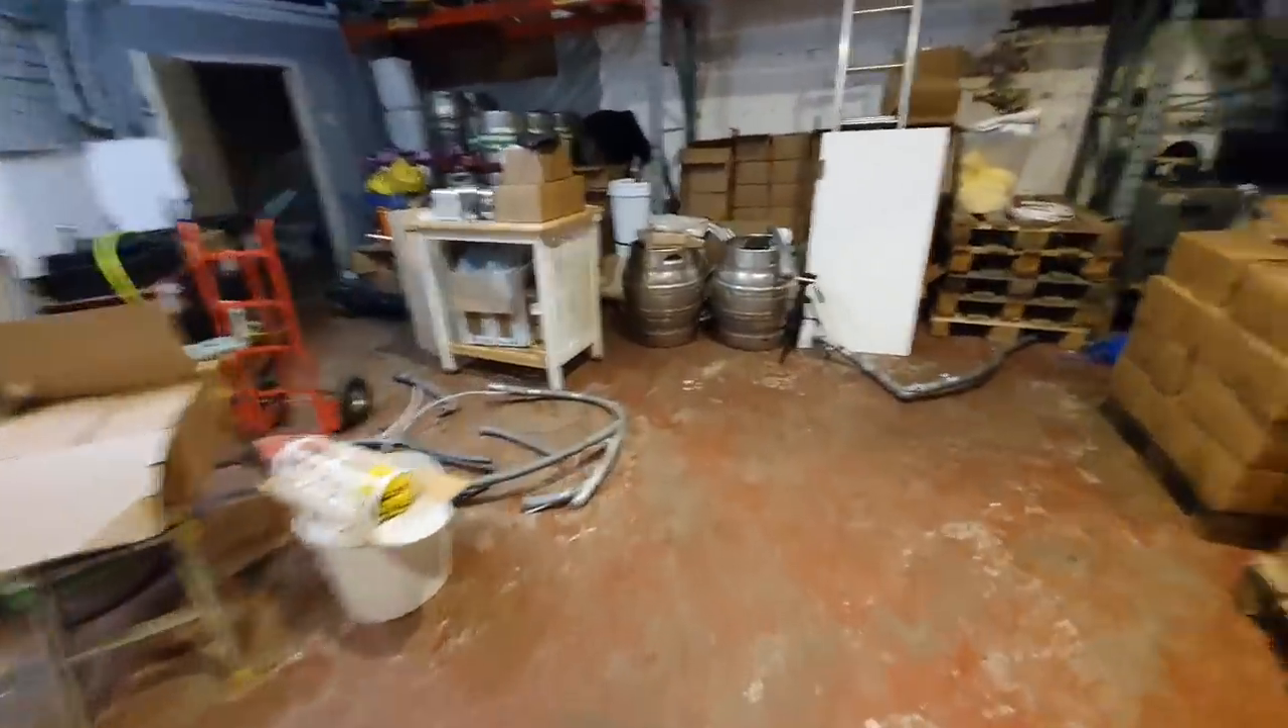We've got some pipe work on the floor down here still.